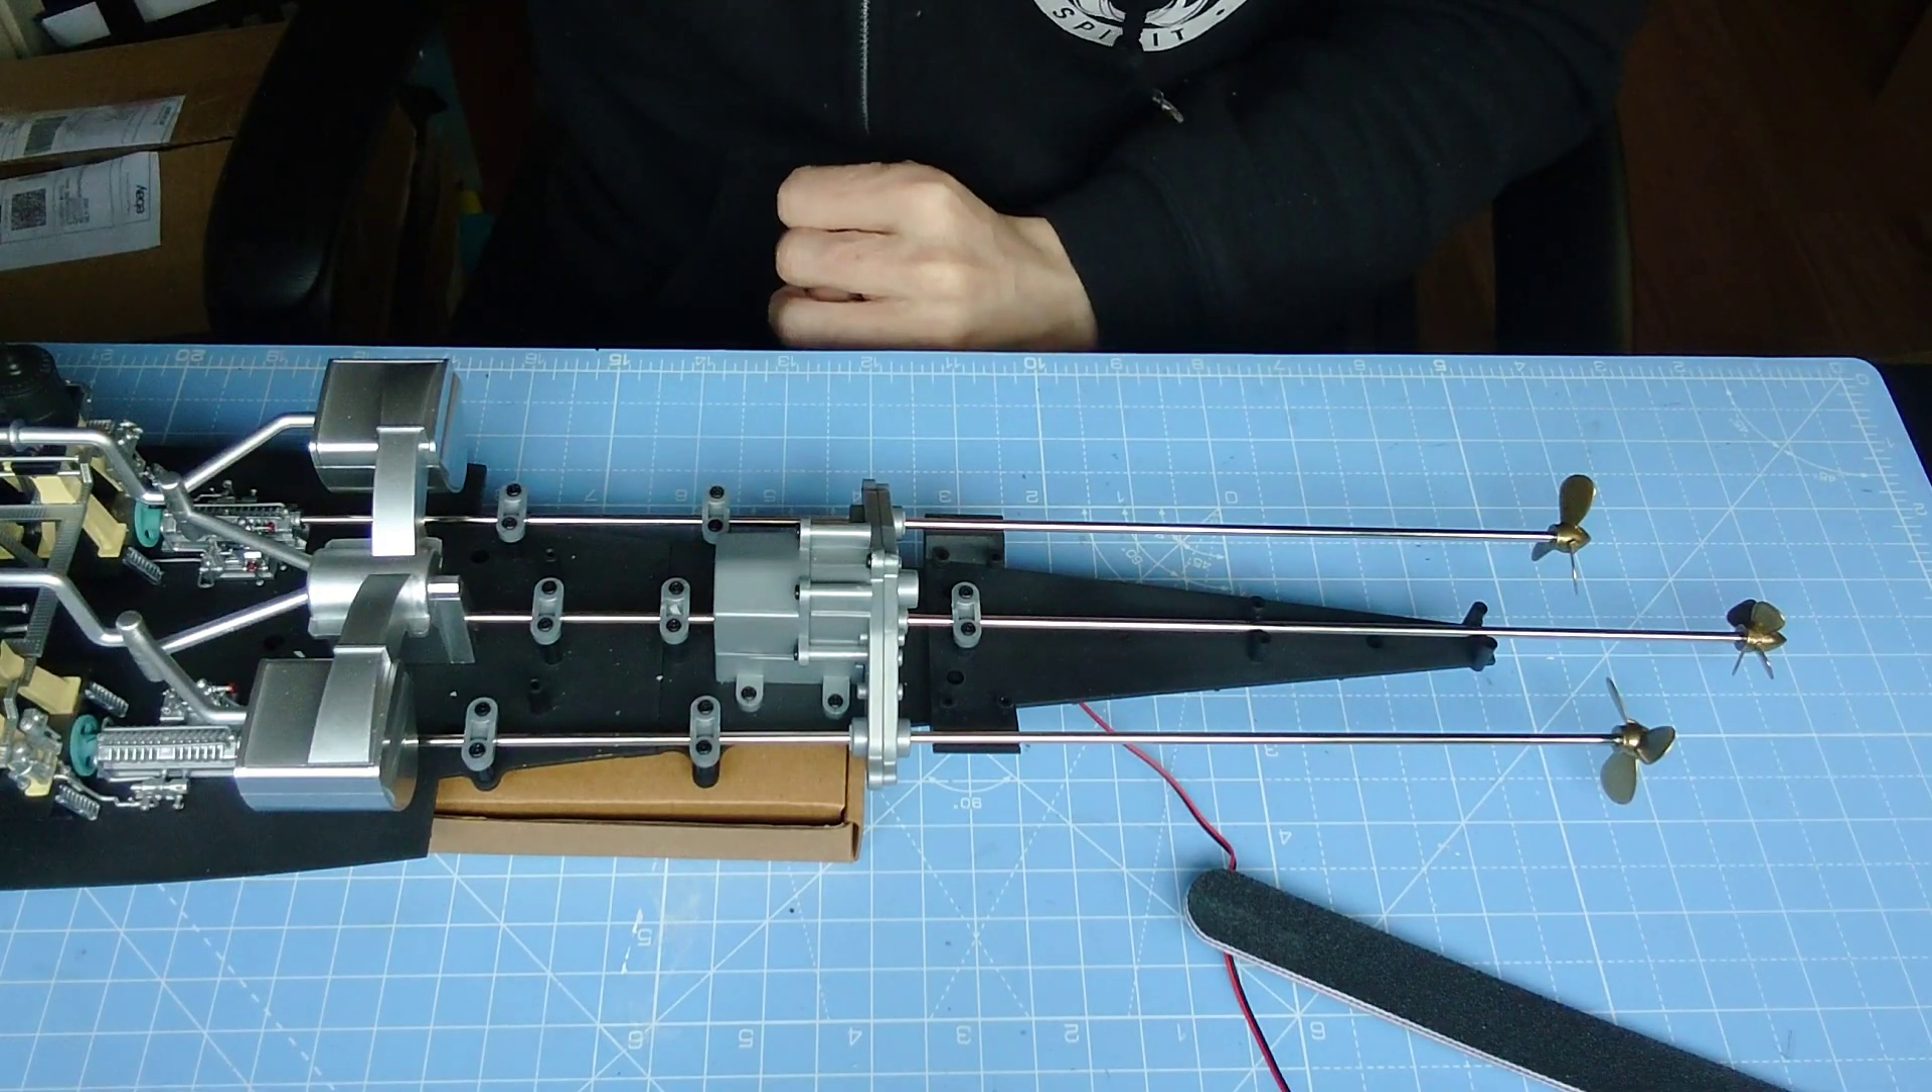And there we have all three propellers sitting very very nicely.